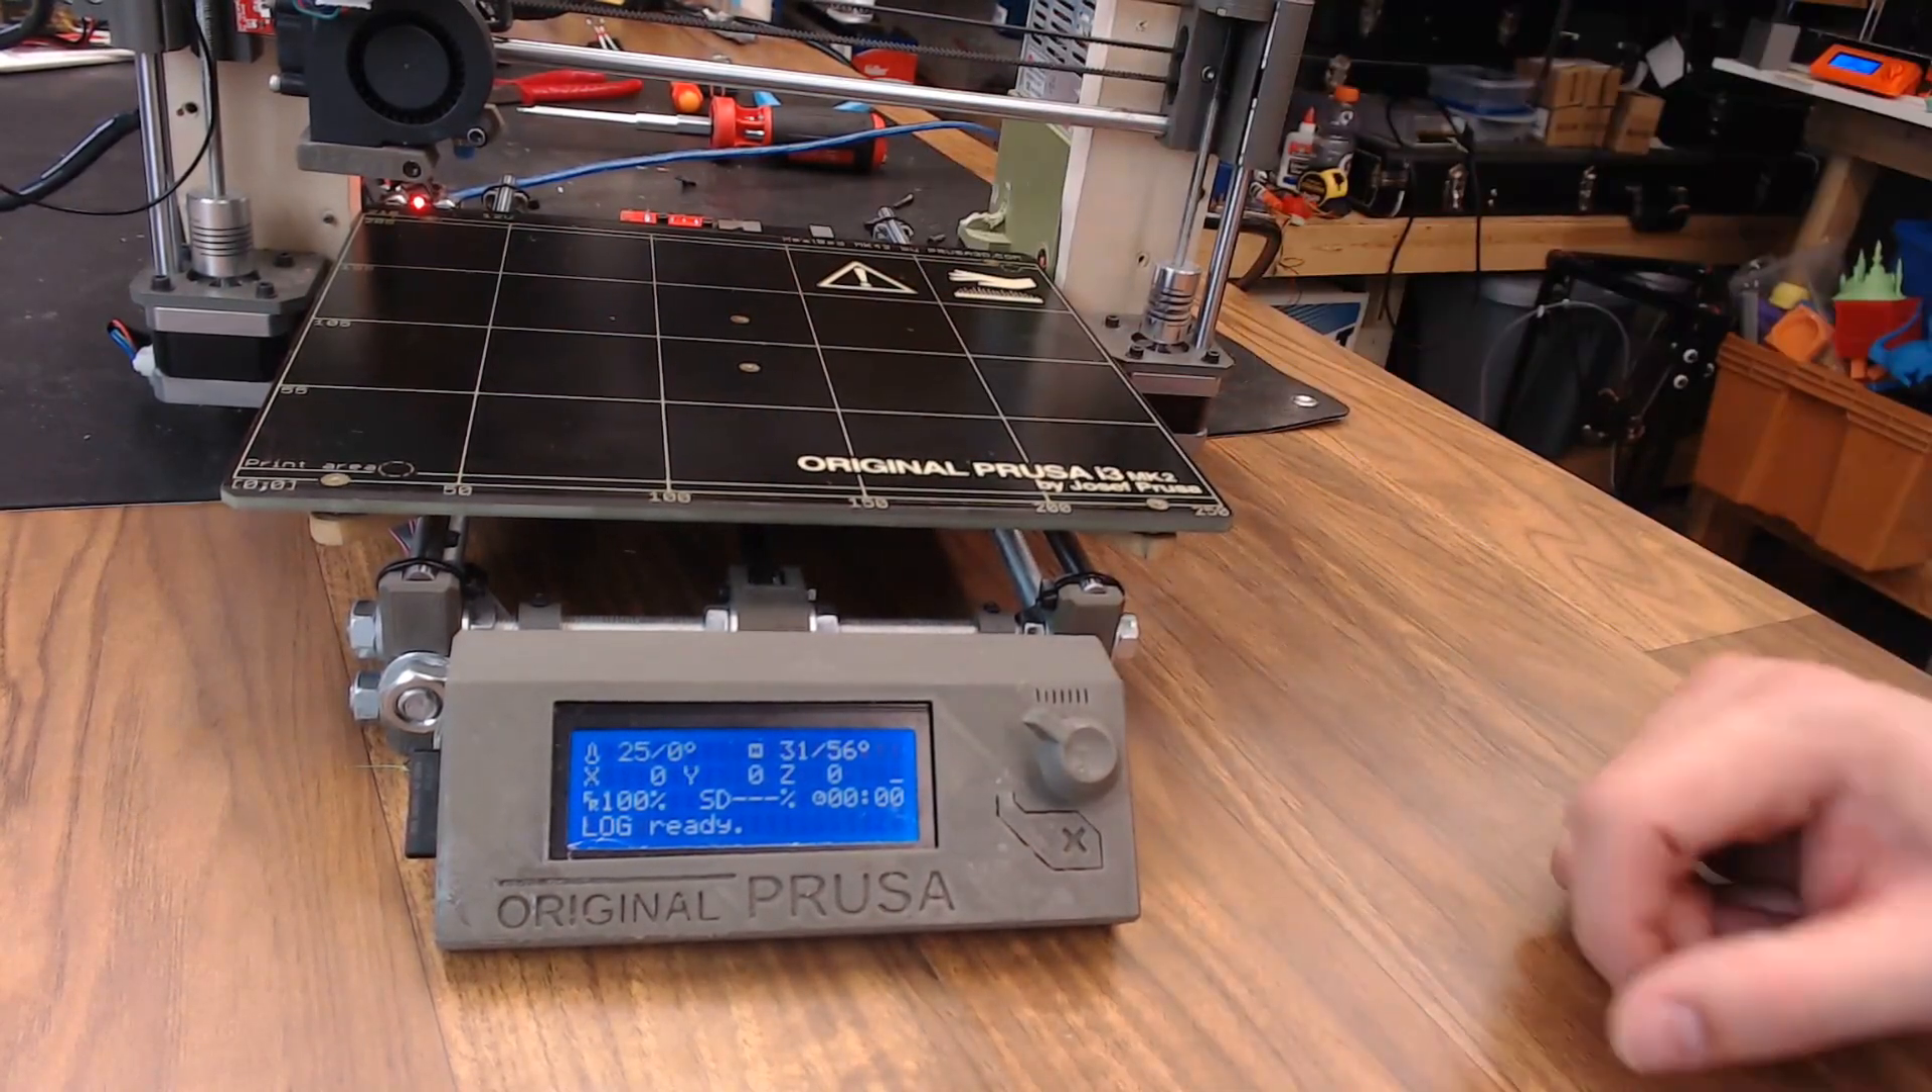So the new bed's on after I made a few adjustments to the bed carriage.